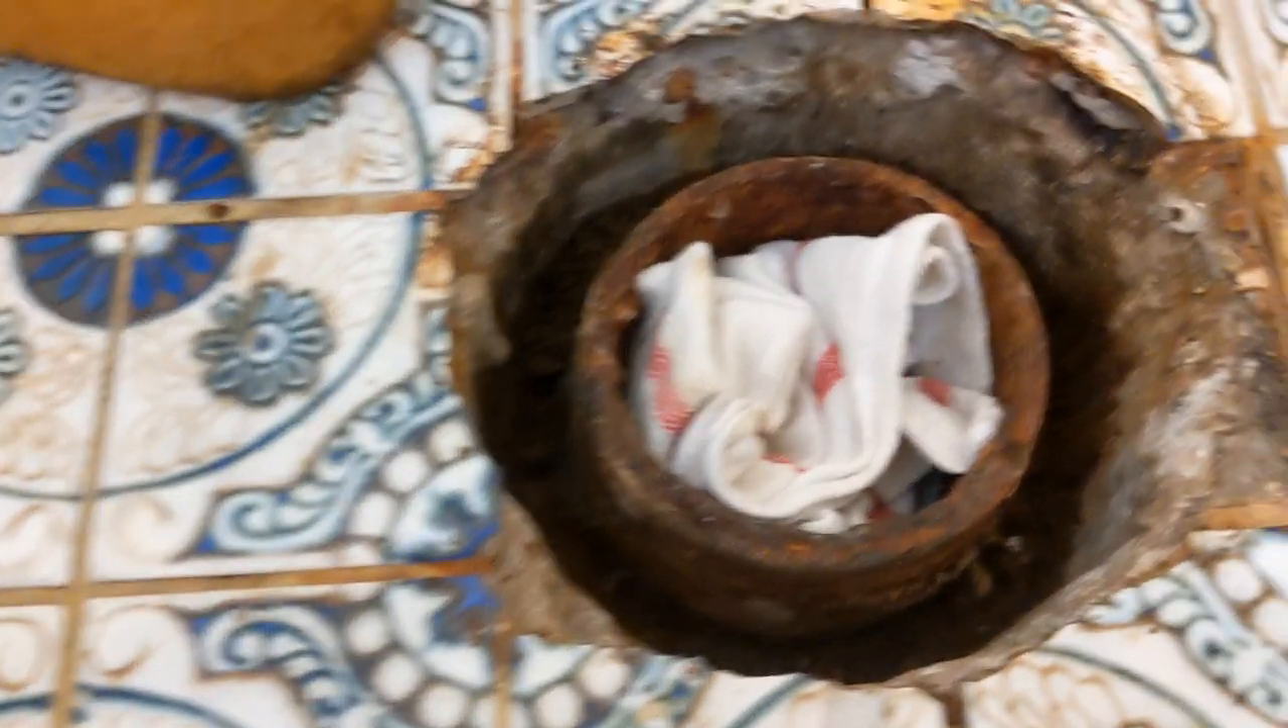But, as you might be able to see, there's a decent sized gap between the drainpipe there and the concrete slab.